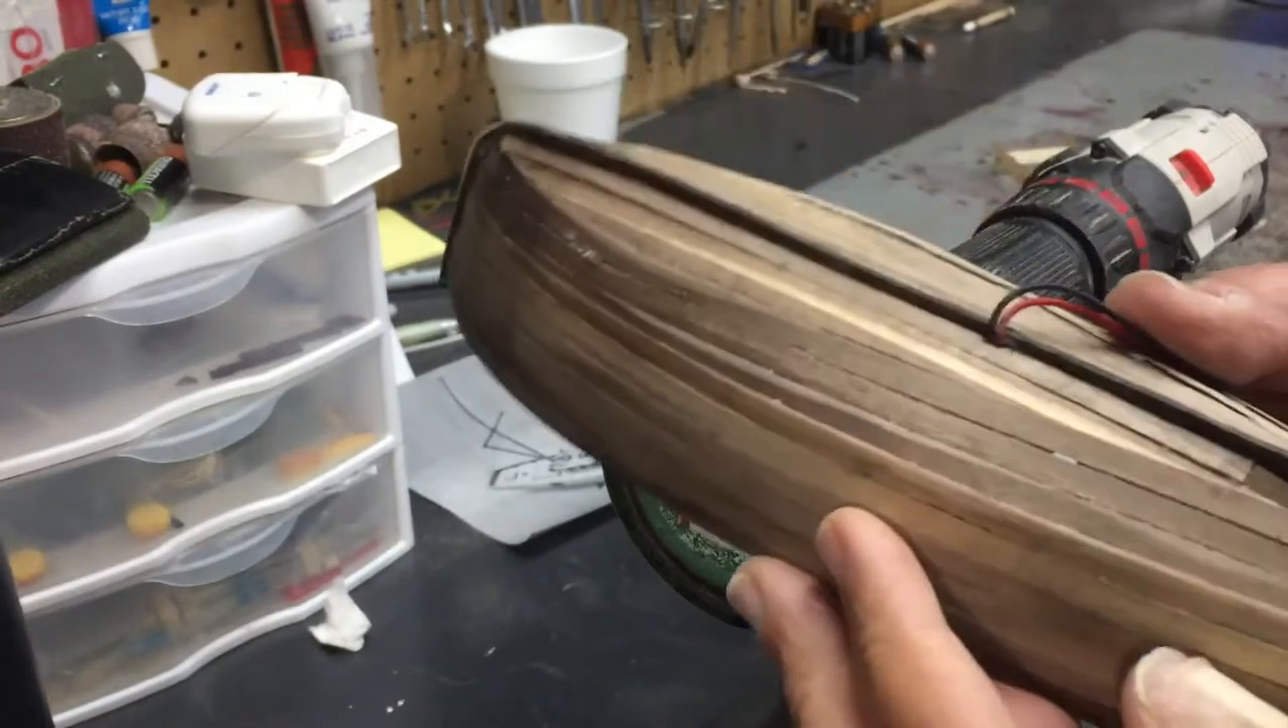This is probably the worst planking job I've ever done I've got a lot of gaps here.